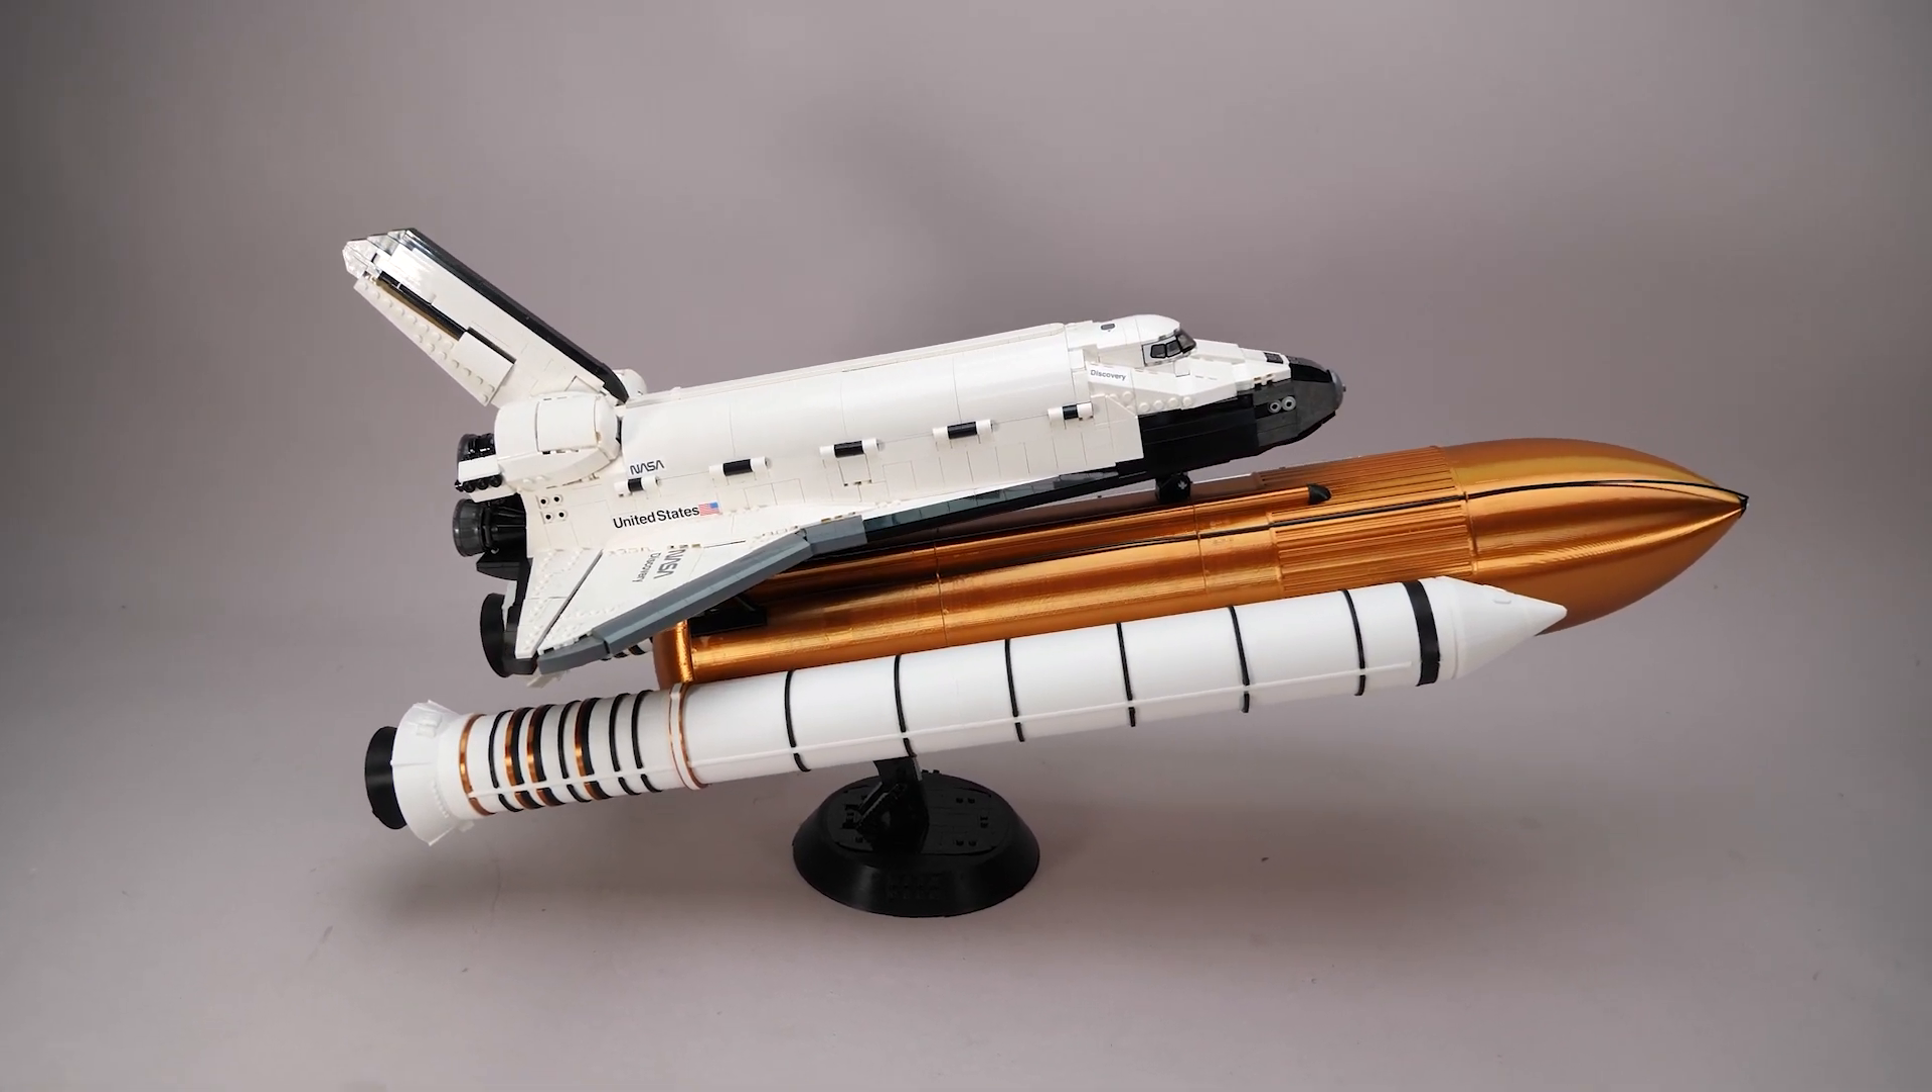It's certainly not the easiest task, but I managed to put the whole thing on the stand, and here is the end result.